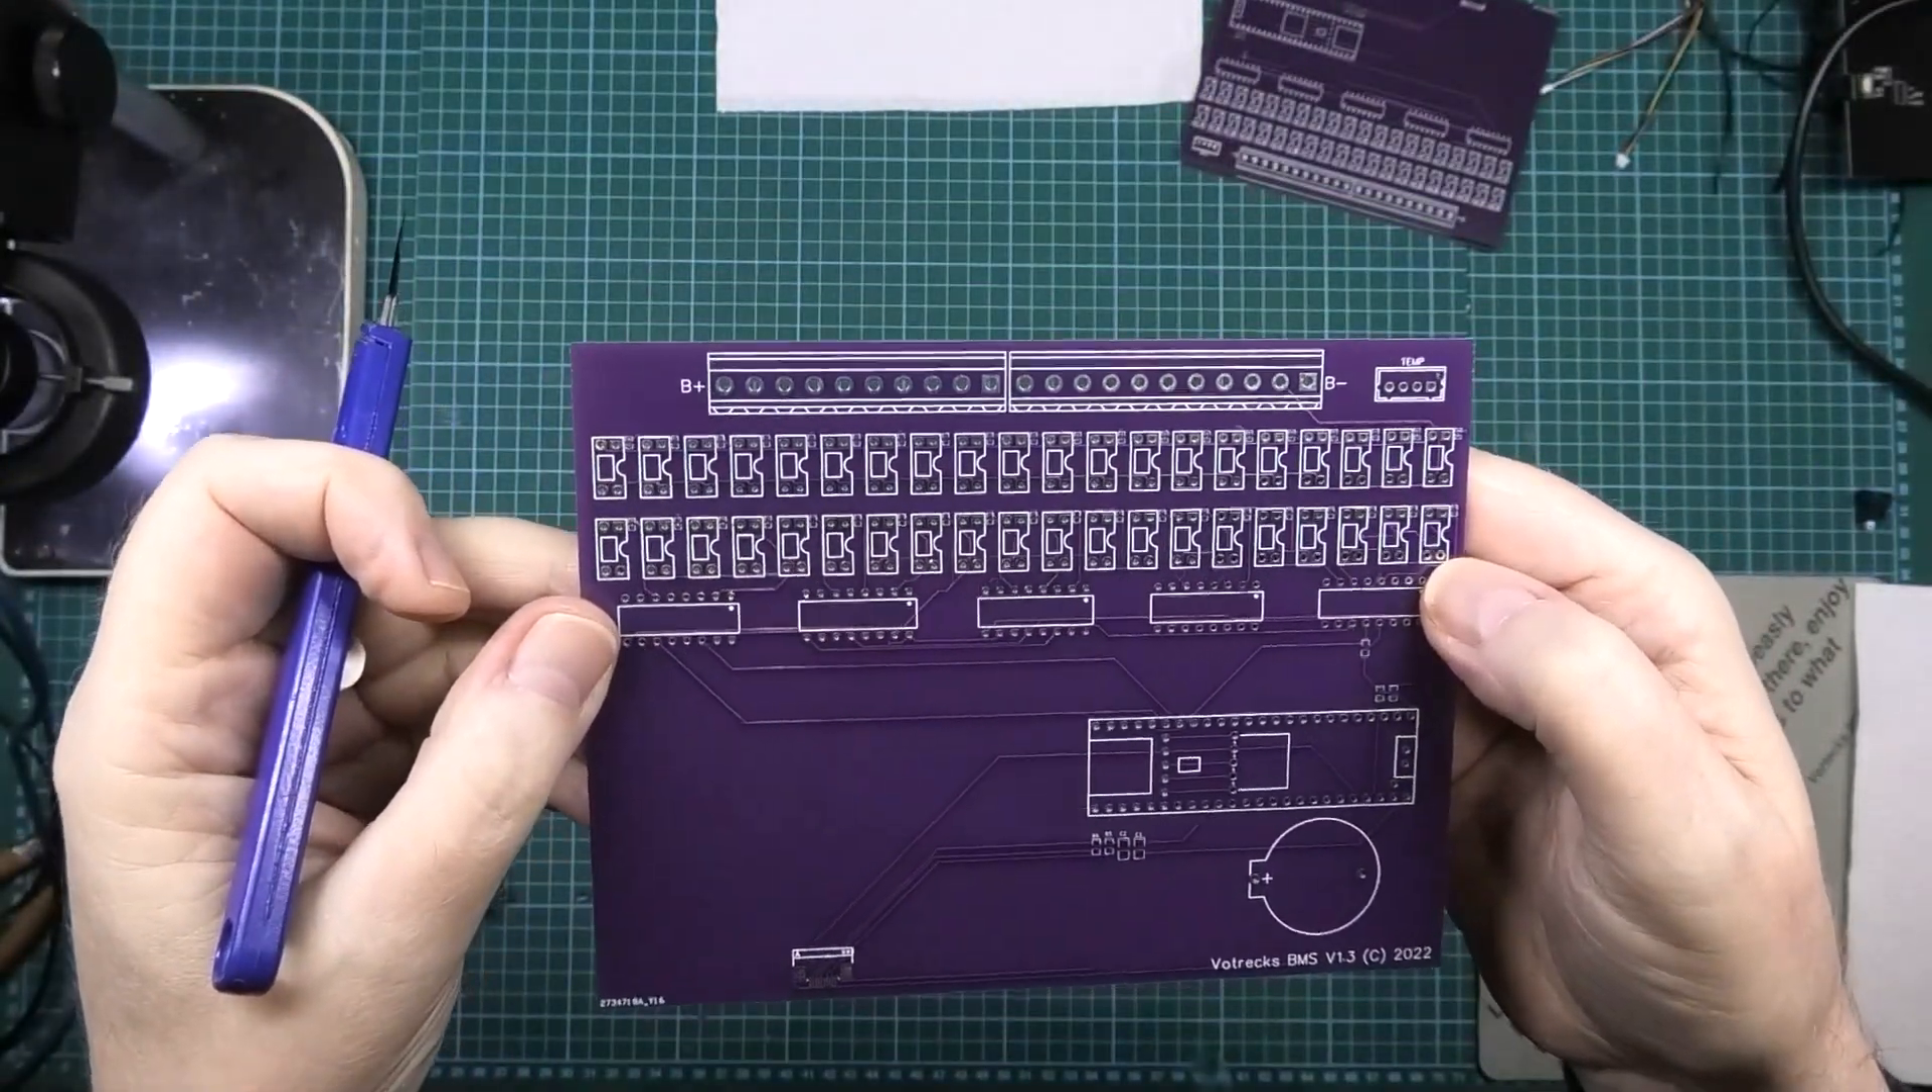There's 40 separate resistors that have got to be put on.